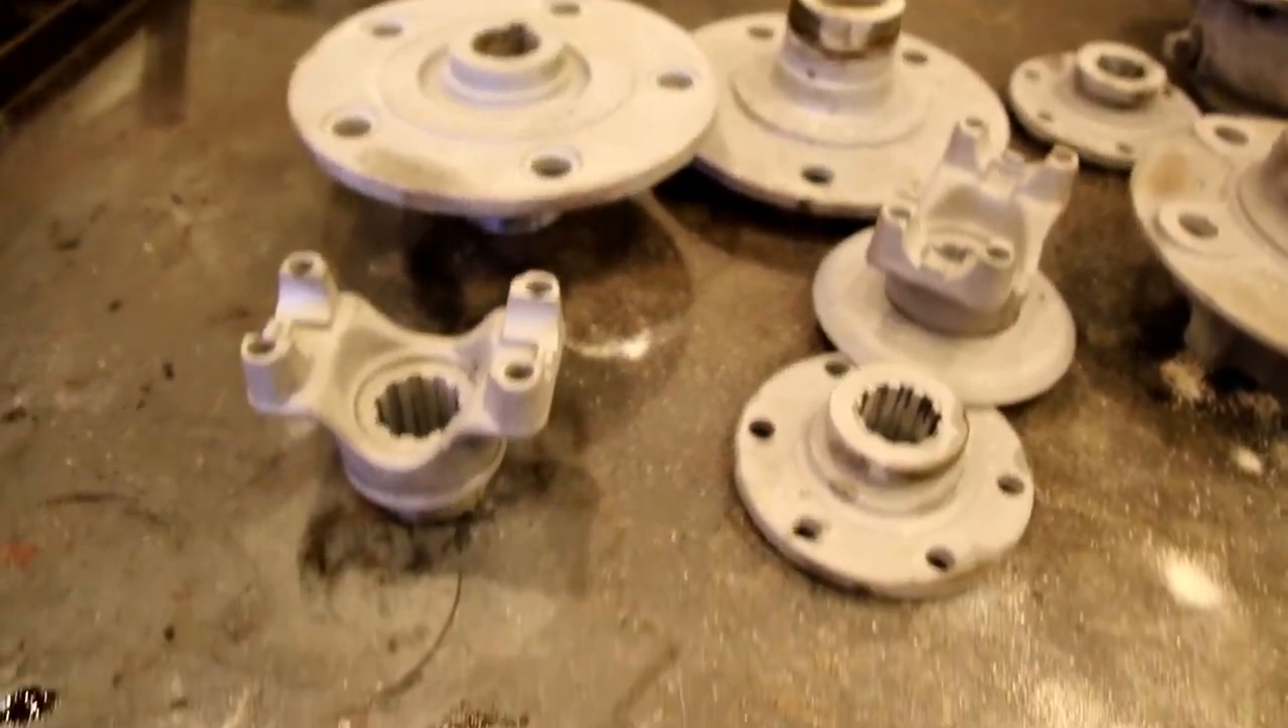The rear hubs we still got to press the studs in there.